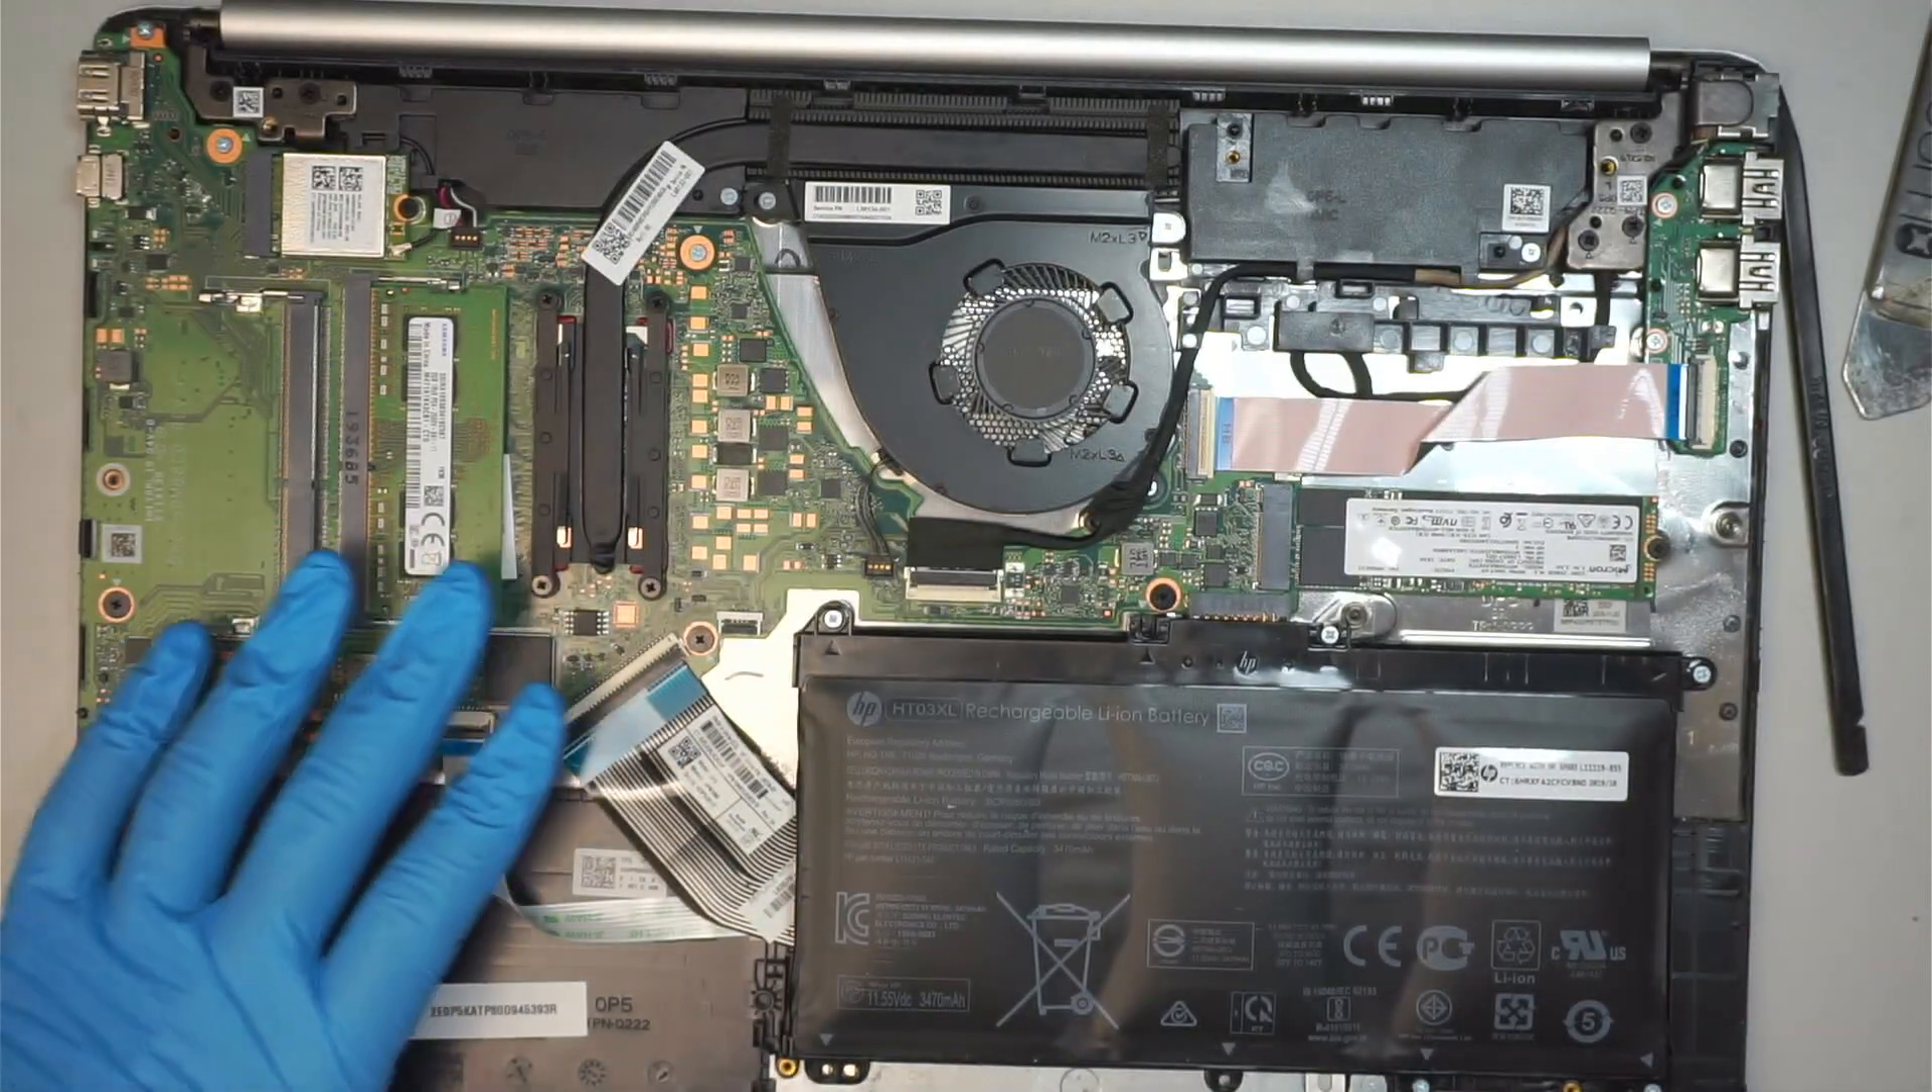Okay, once you have removed the back cover, you then now can see that the battery is here.